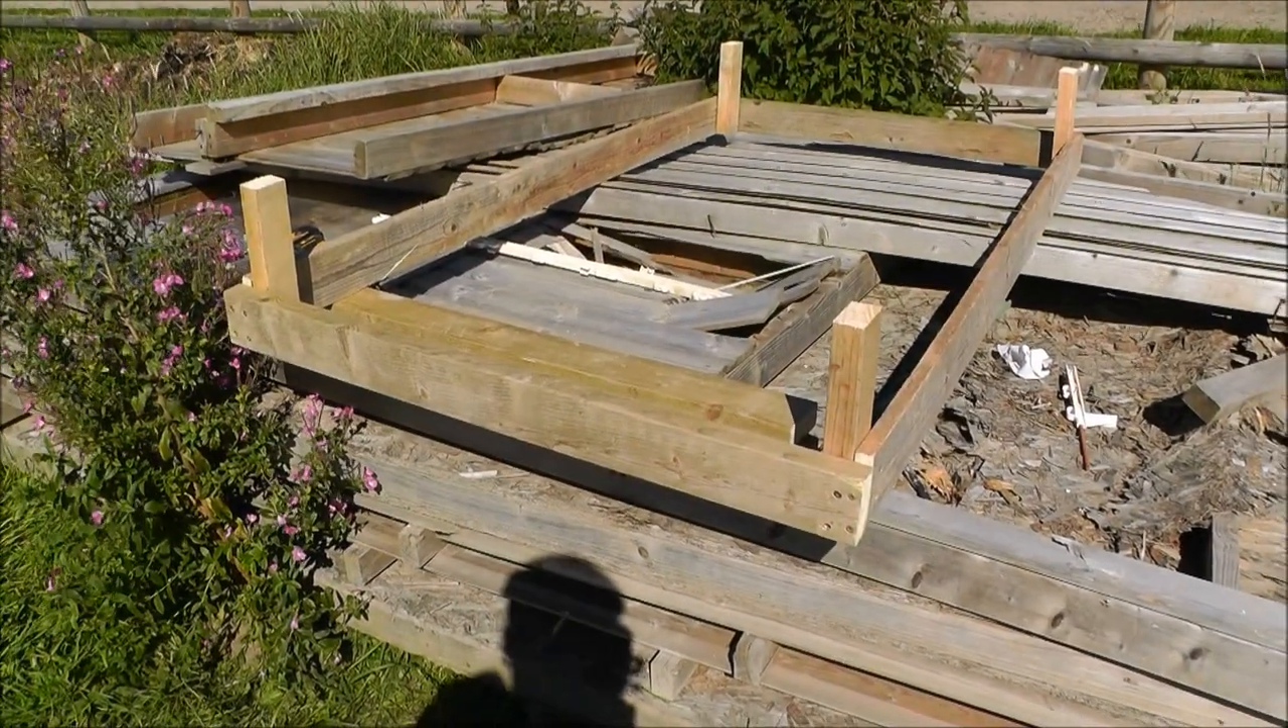As you can see all the legs are on i've tipped it upside down.